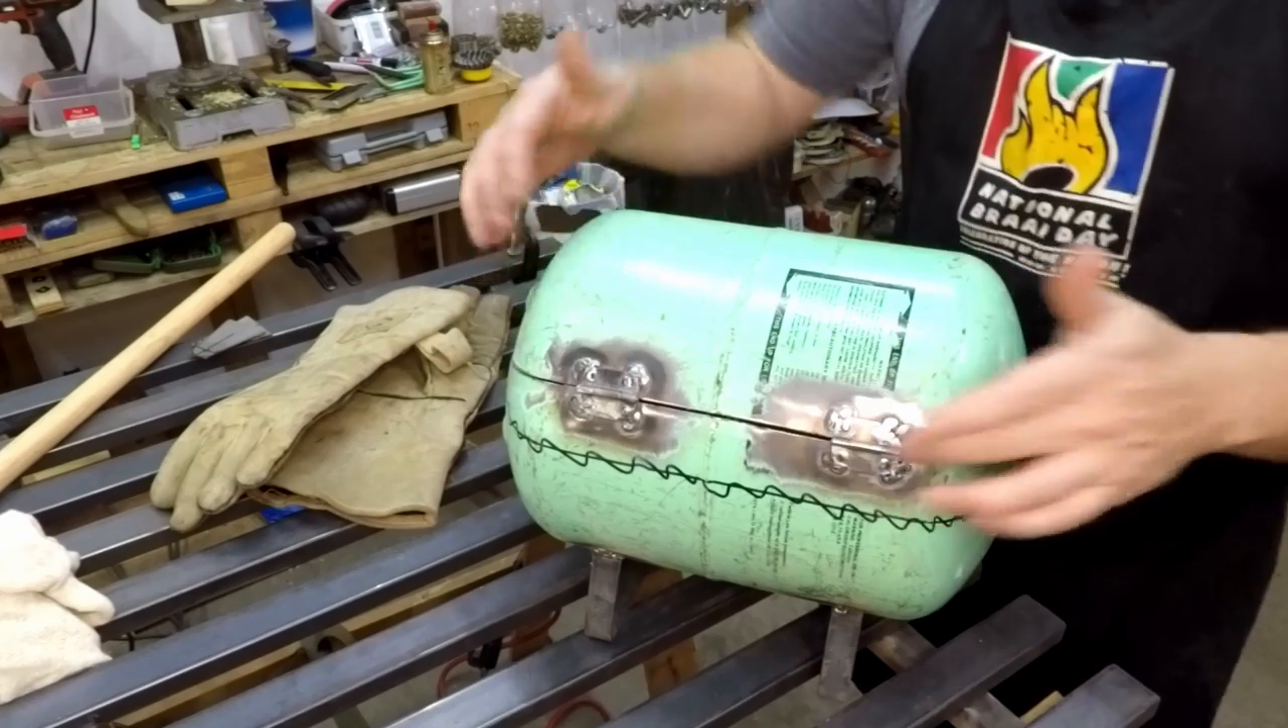I've welded the two hinges onto the lid here after I've cut the one line.